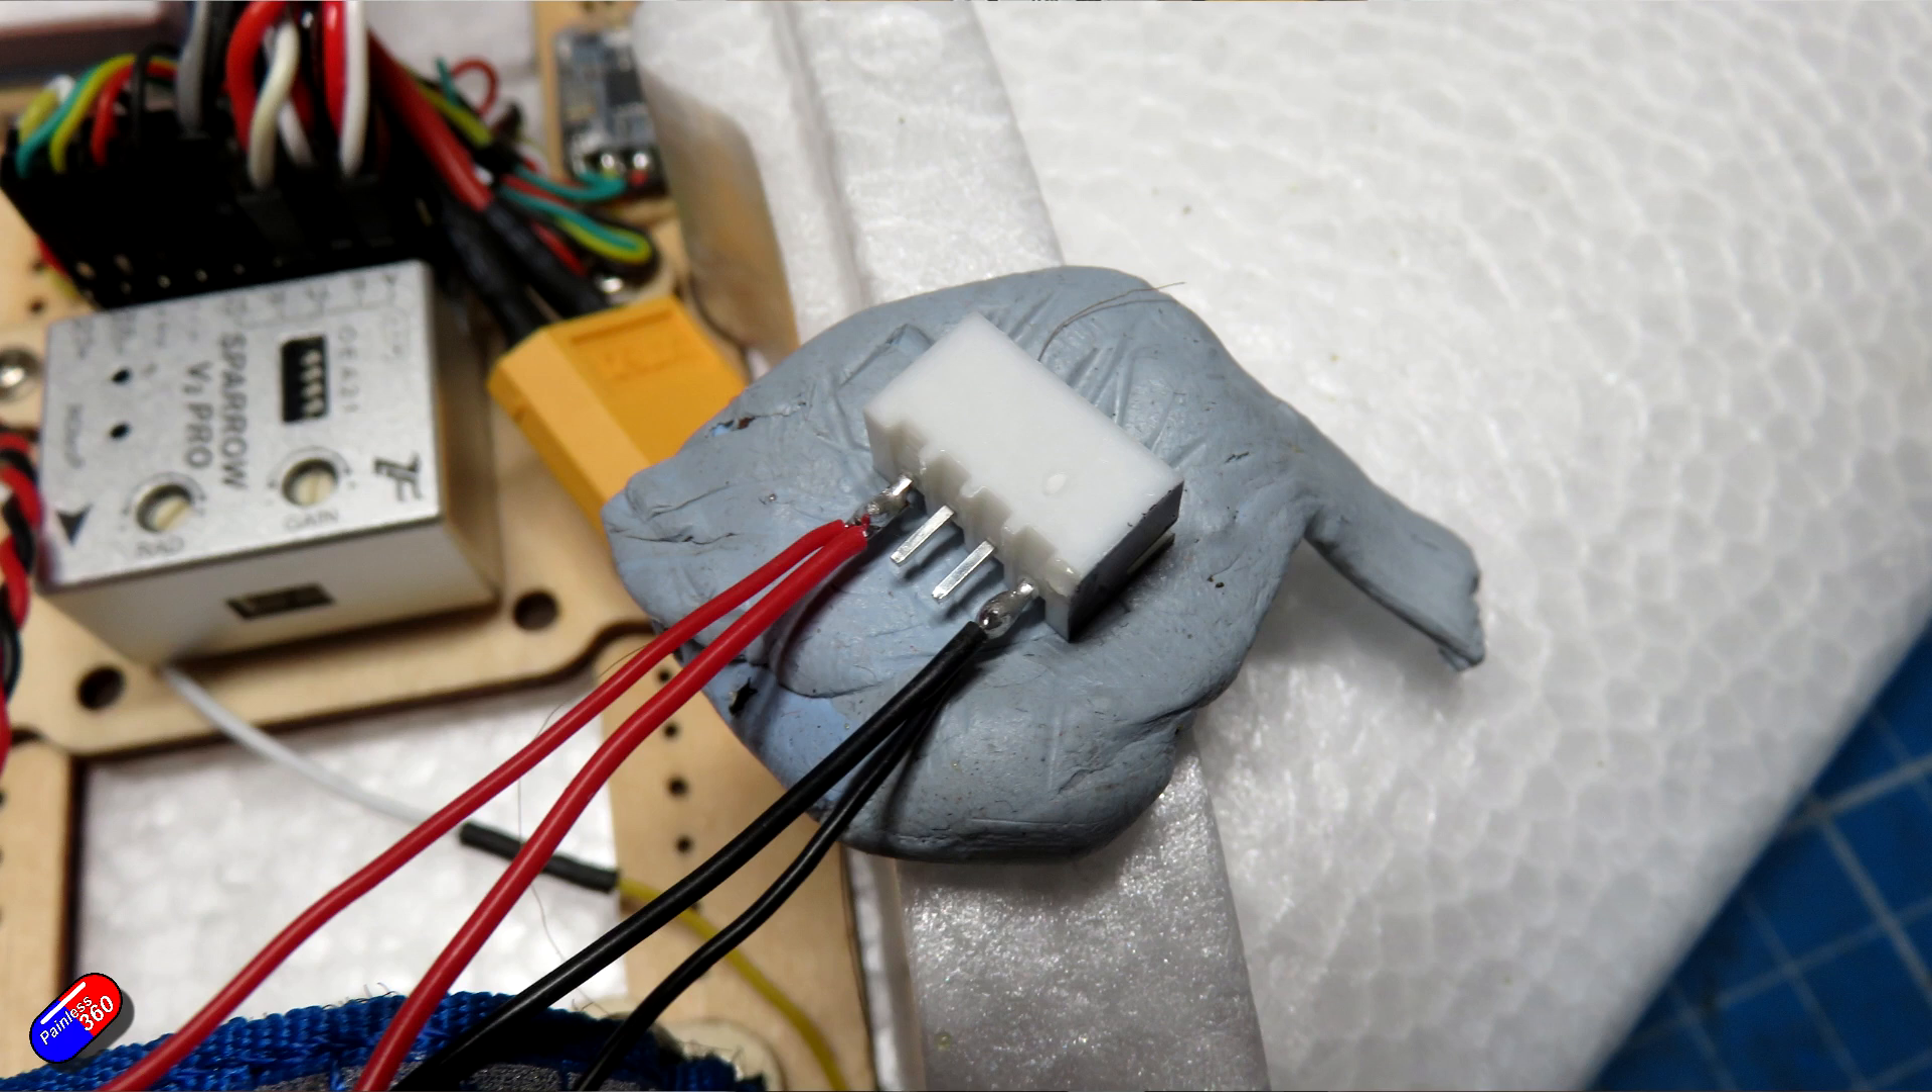On the other side then what I've done here is I have put the negative and positive connections into this balance tap.